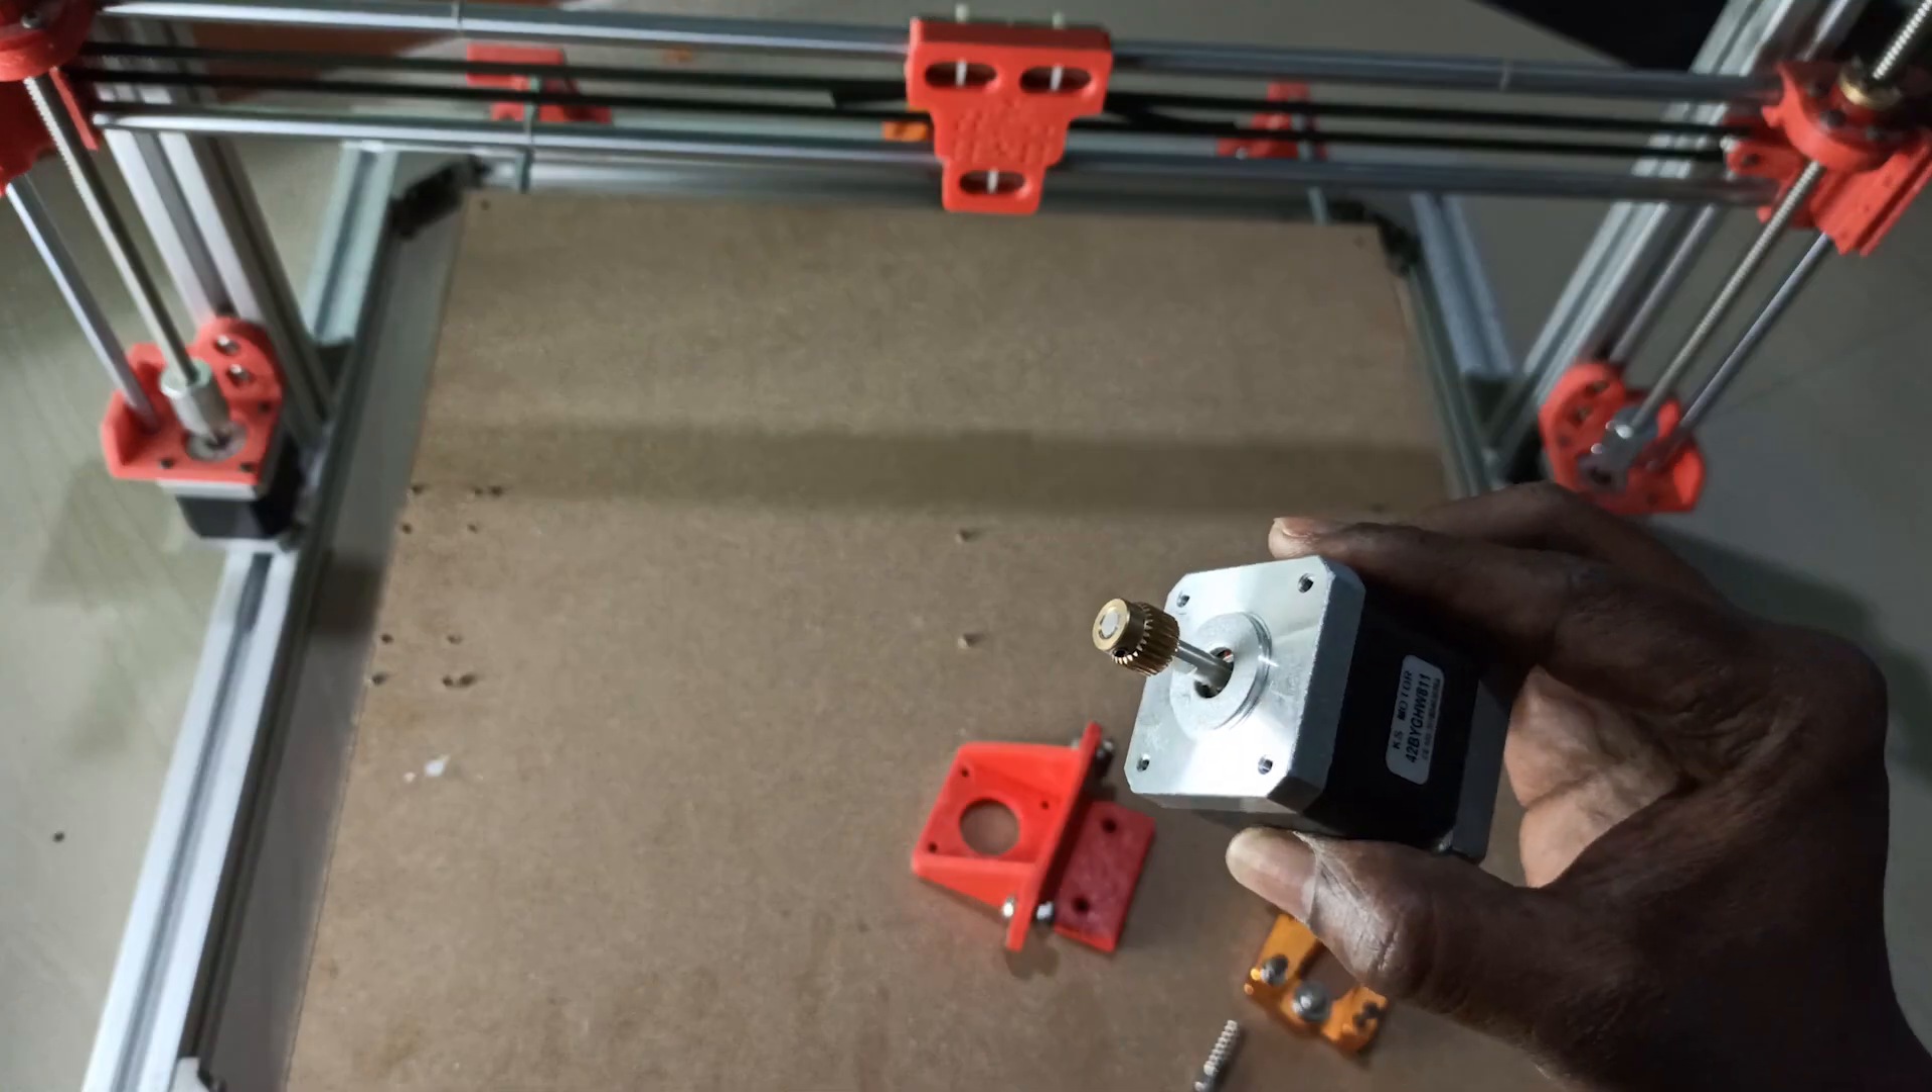So this pinion gear I already installed here so it's already installed.